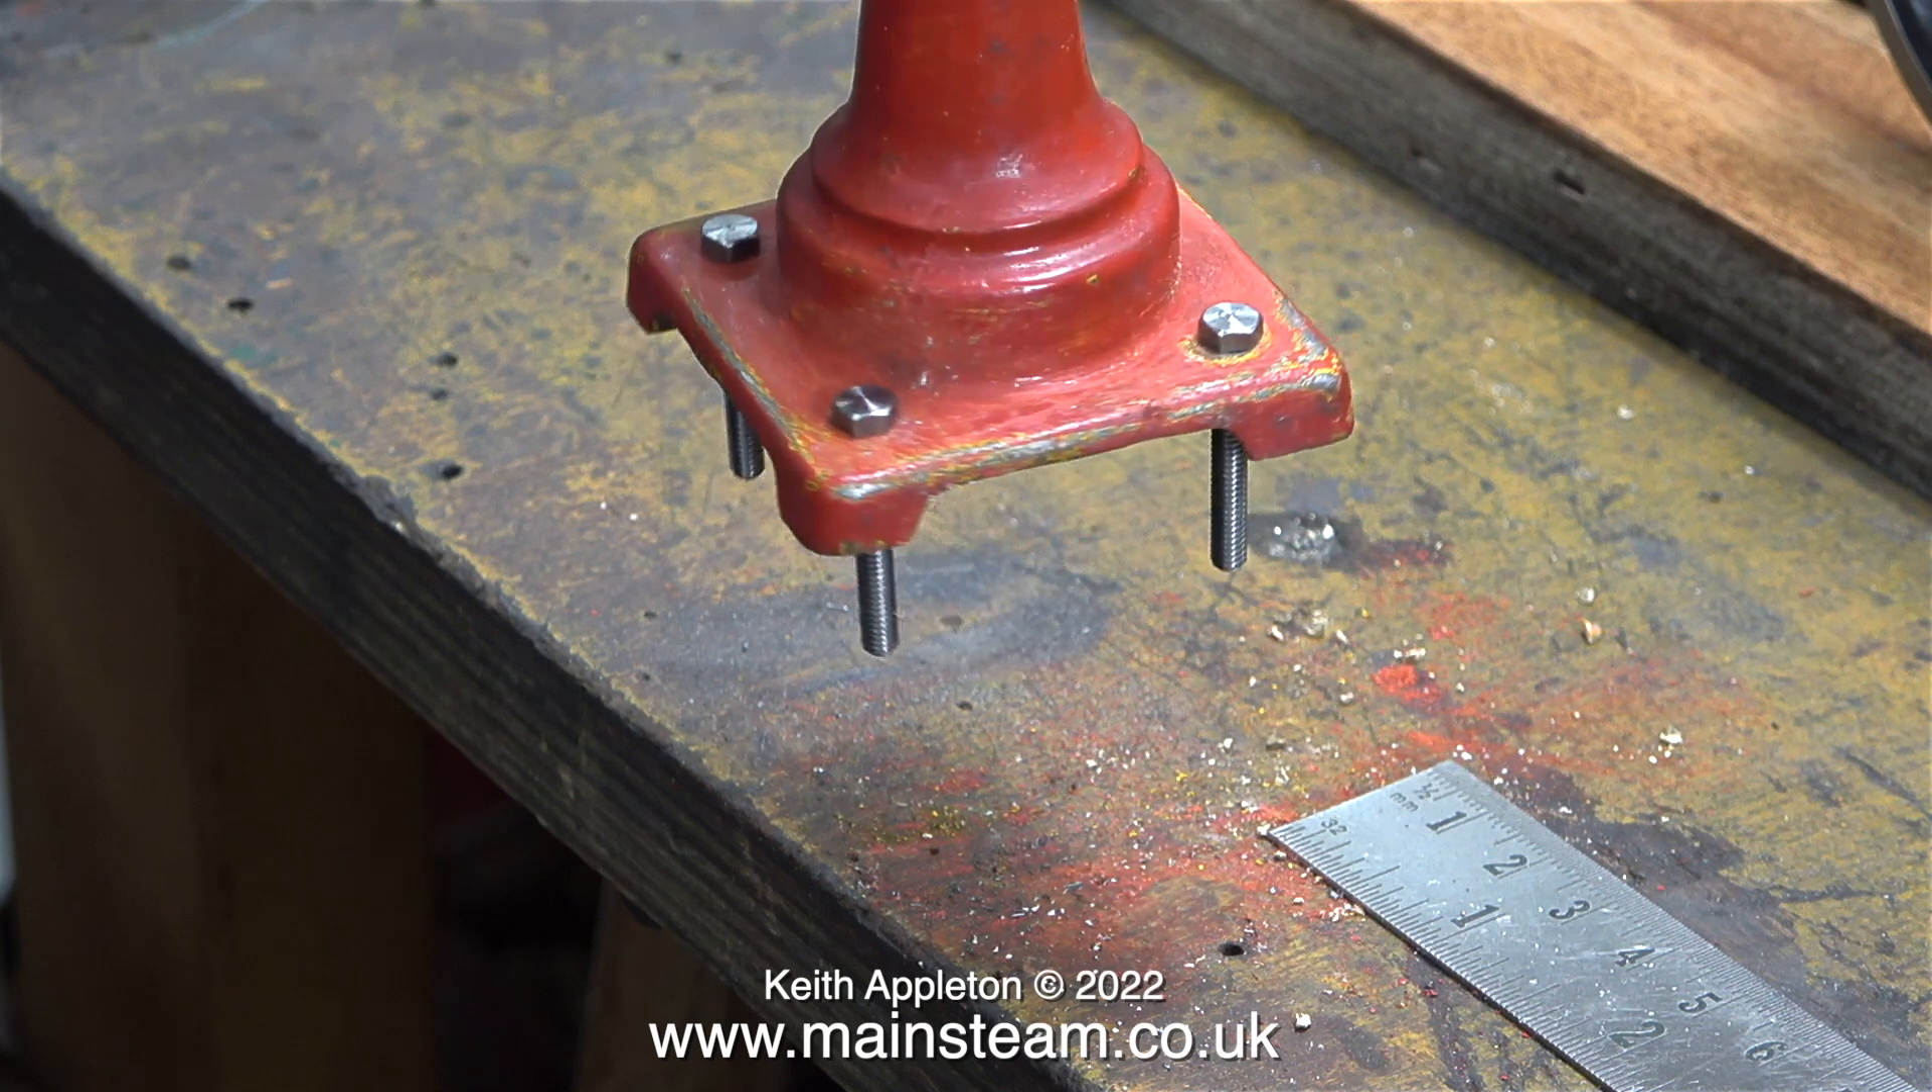Here you see the finished modification with four 4ba bolts in position.